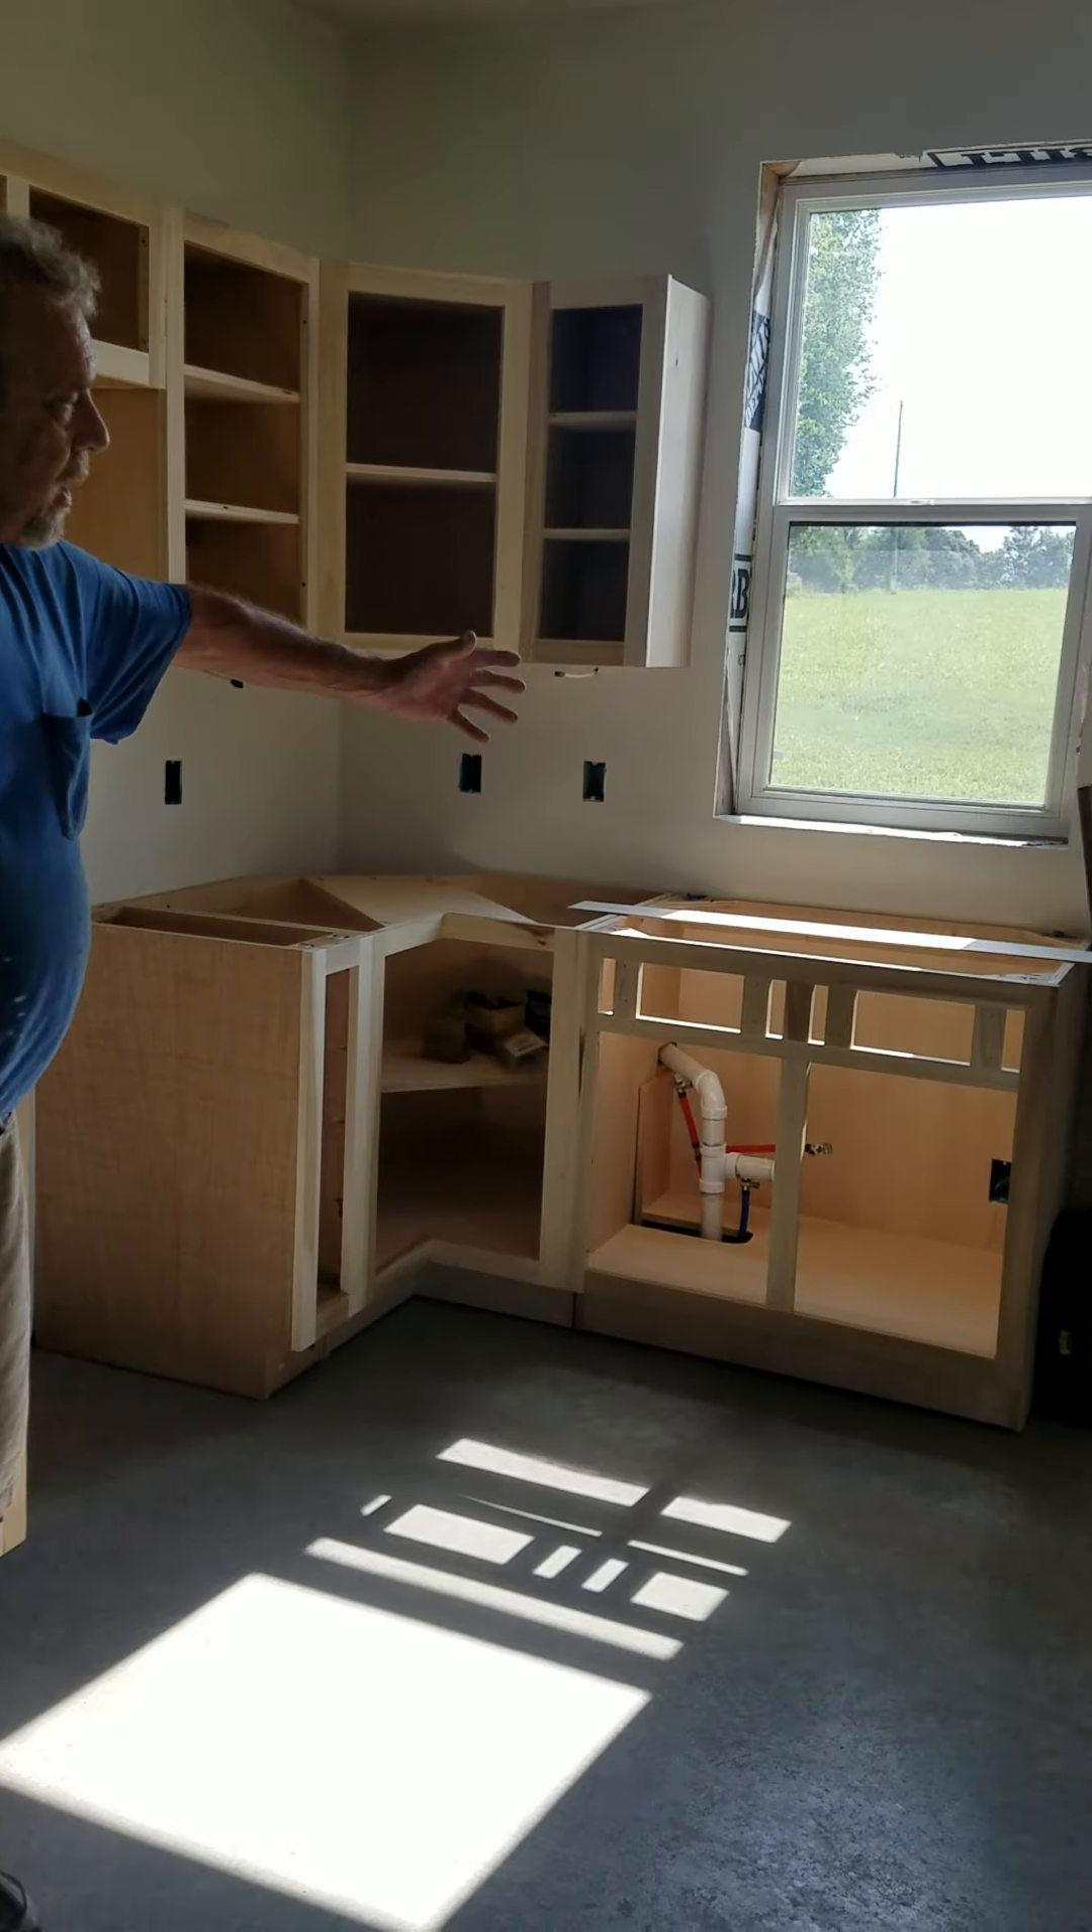You'll notice we've taken all the doors off.